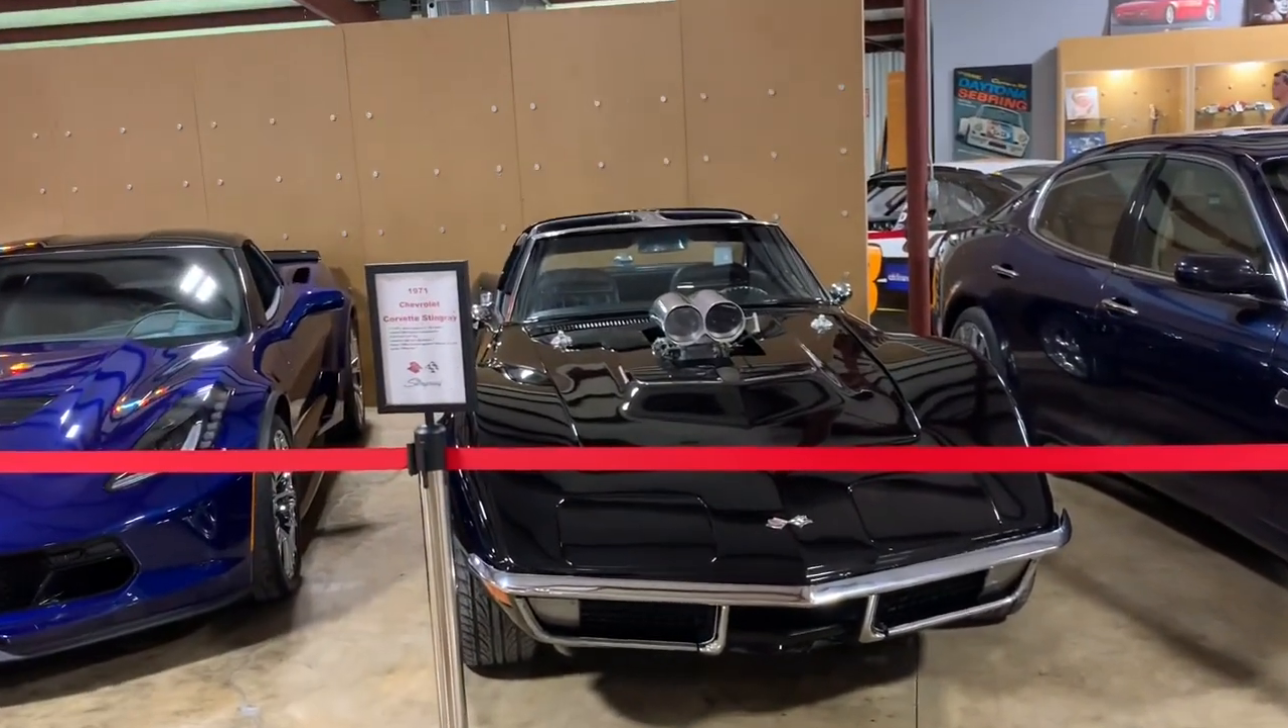Woo, look at that. Sticking out the hood. You know it's got a big old motor in it. It all don't fit under the hood.